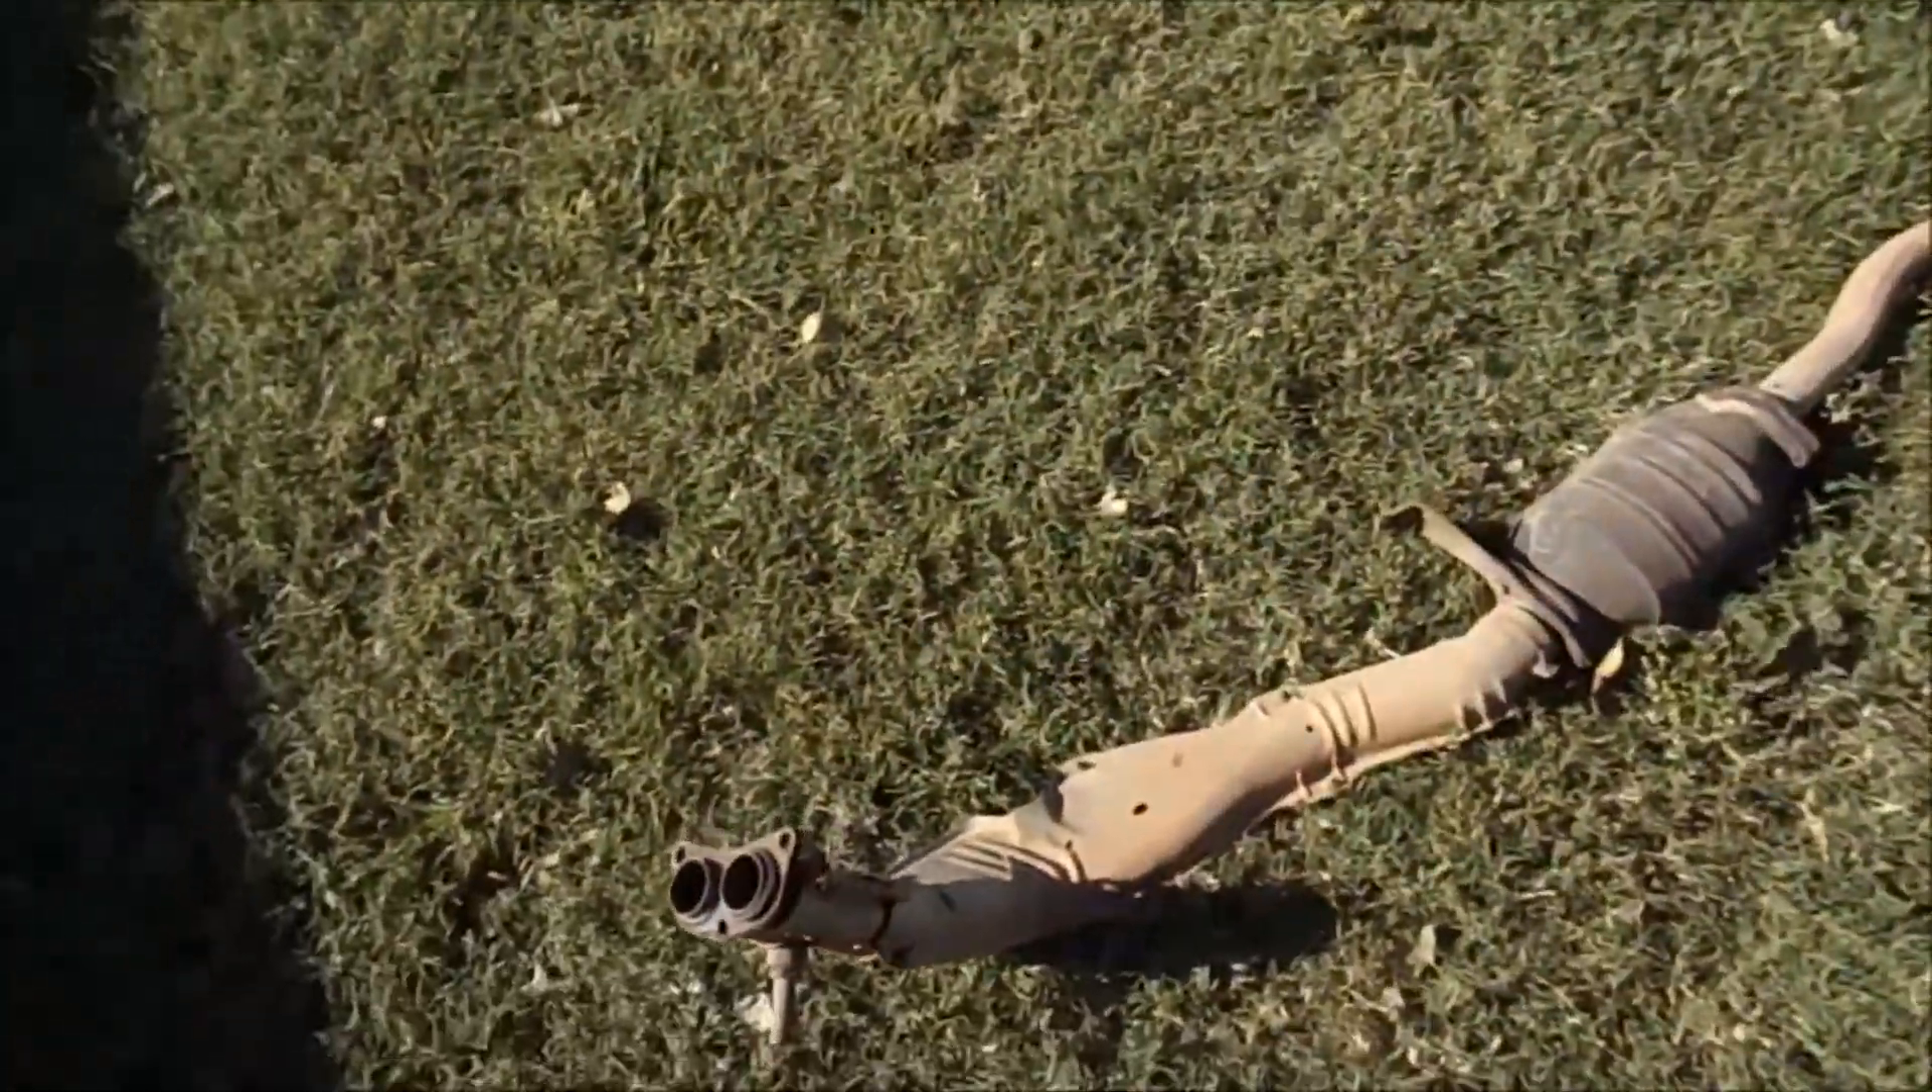Alright So the exhaust Full exhaust is off.